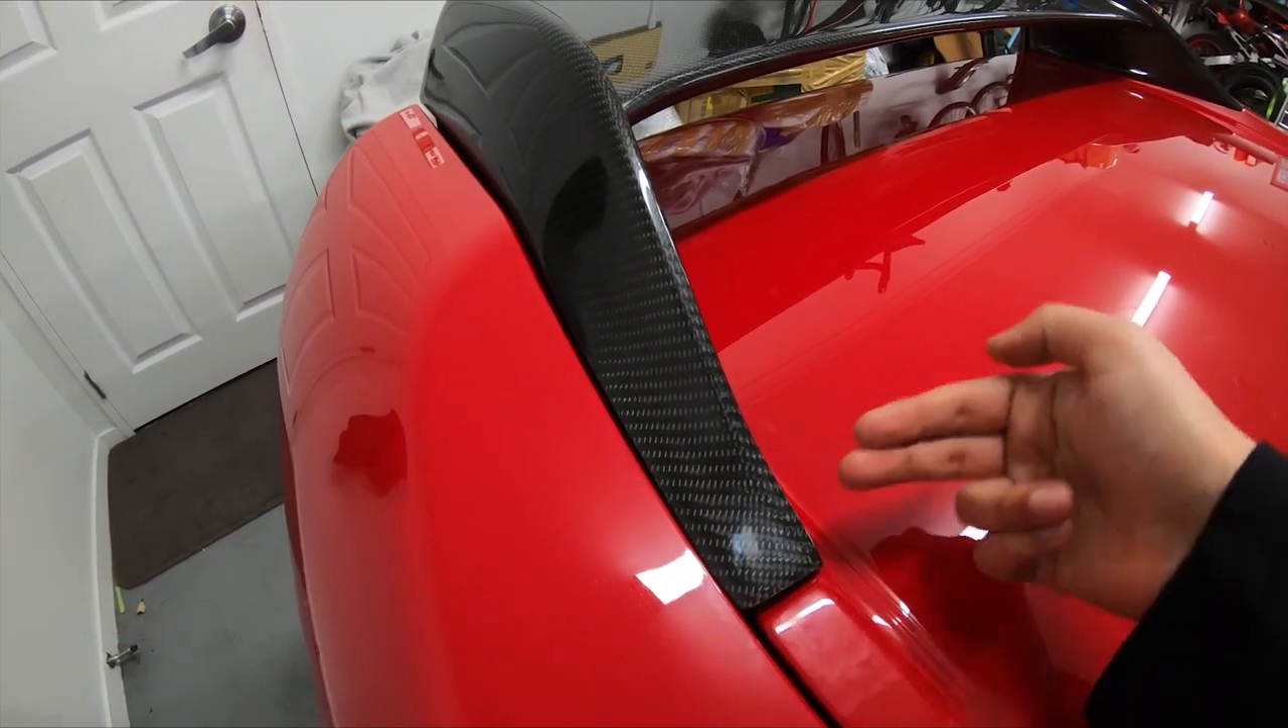All righty so the wing is installed and as you can see very very tight one here.